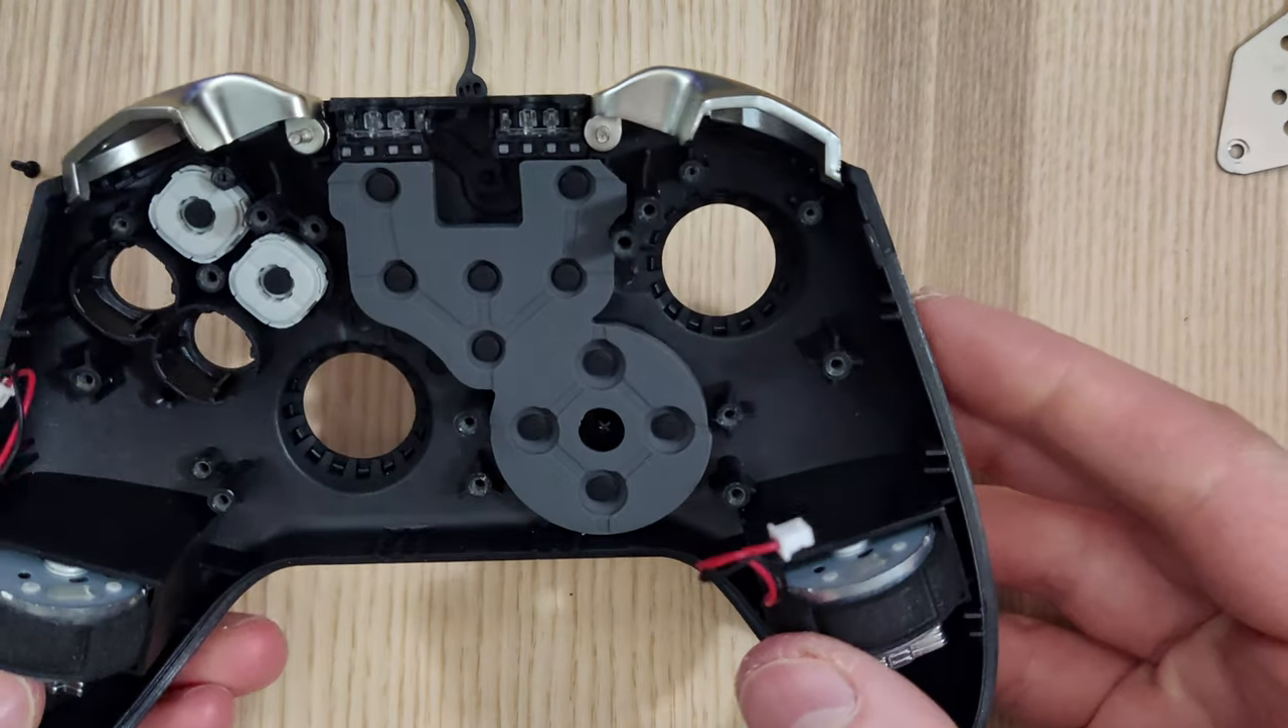Having removed the second motherboard, you can see where the rubber membrane is for the D-pad and the buttons in the front.